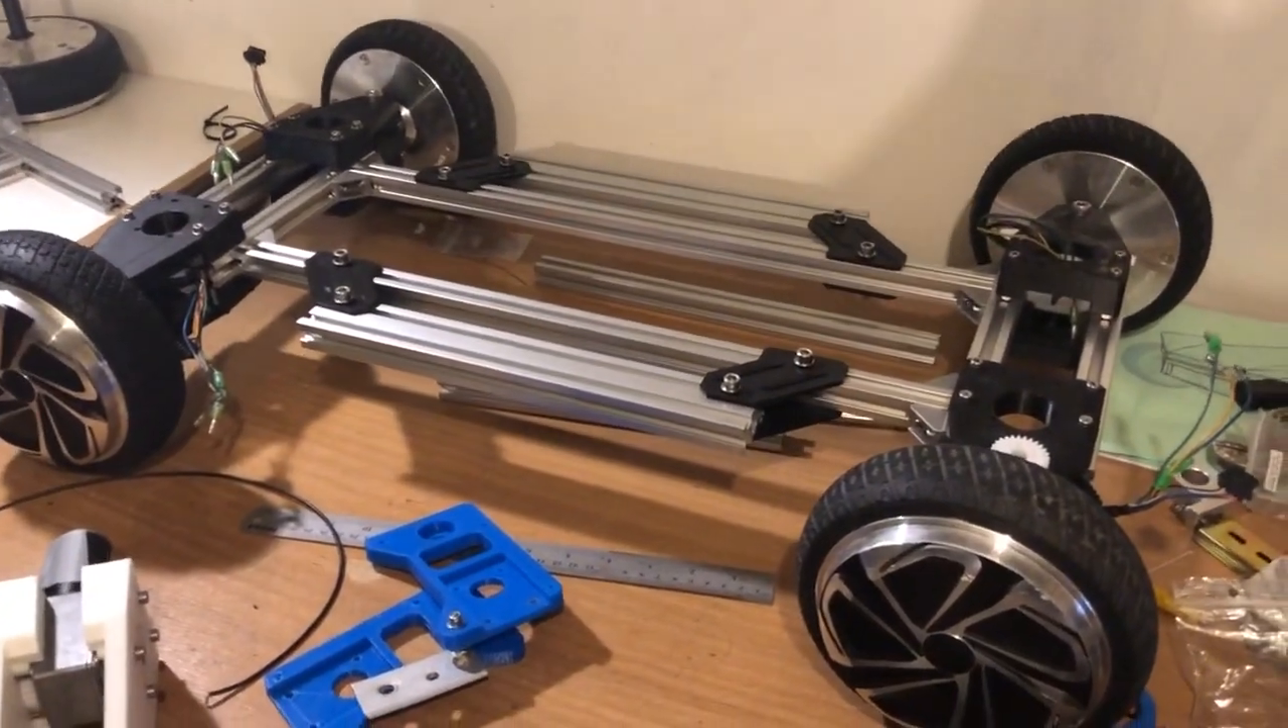We've got the chassis we've got all four wheels on it we've got all four wheel hubs.